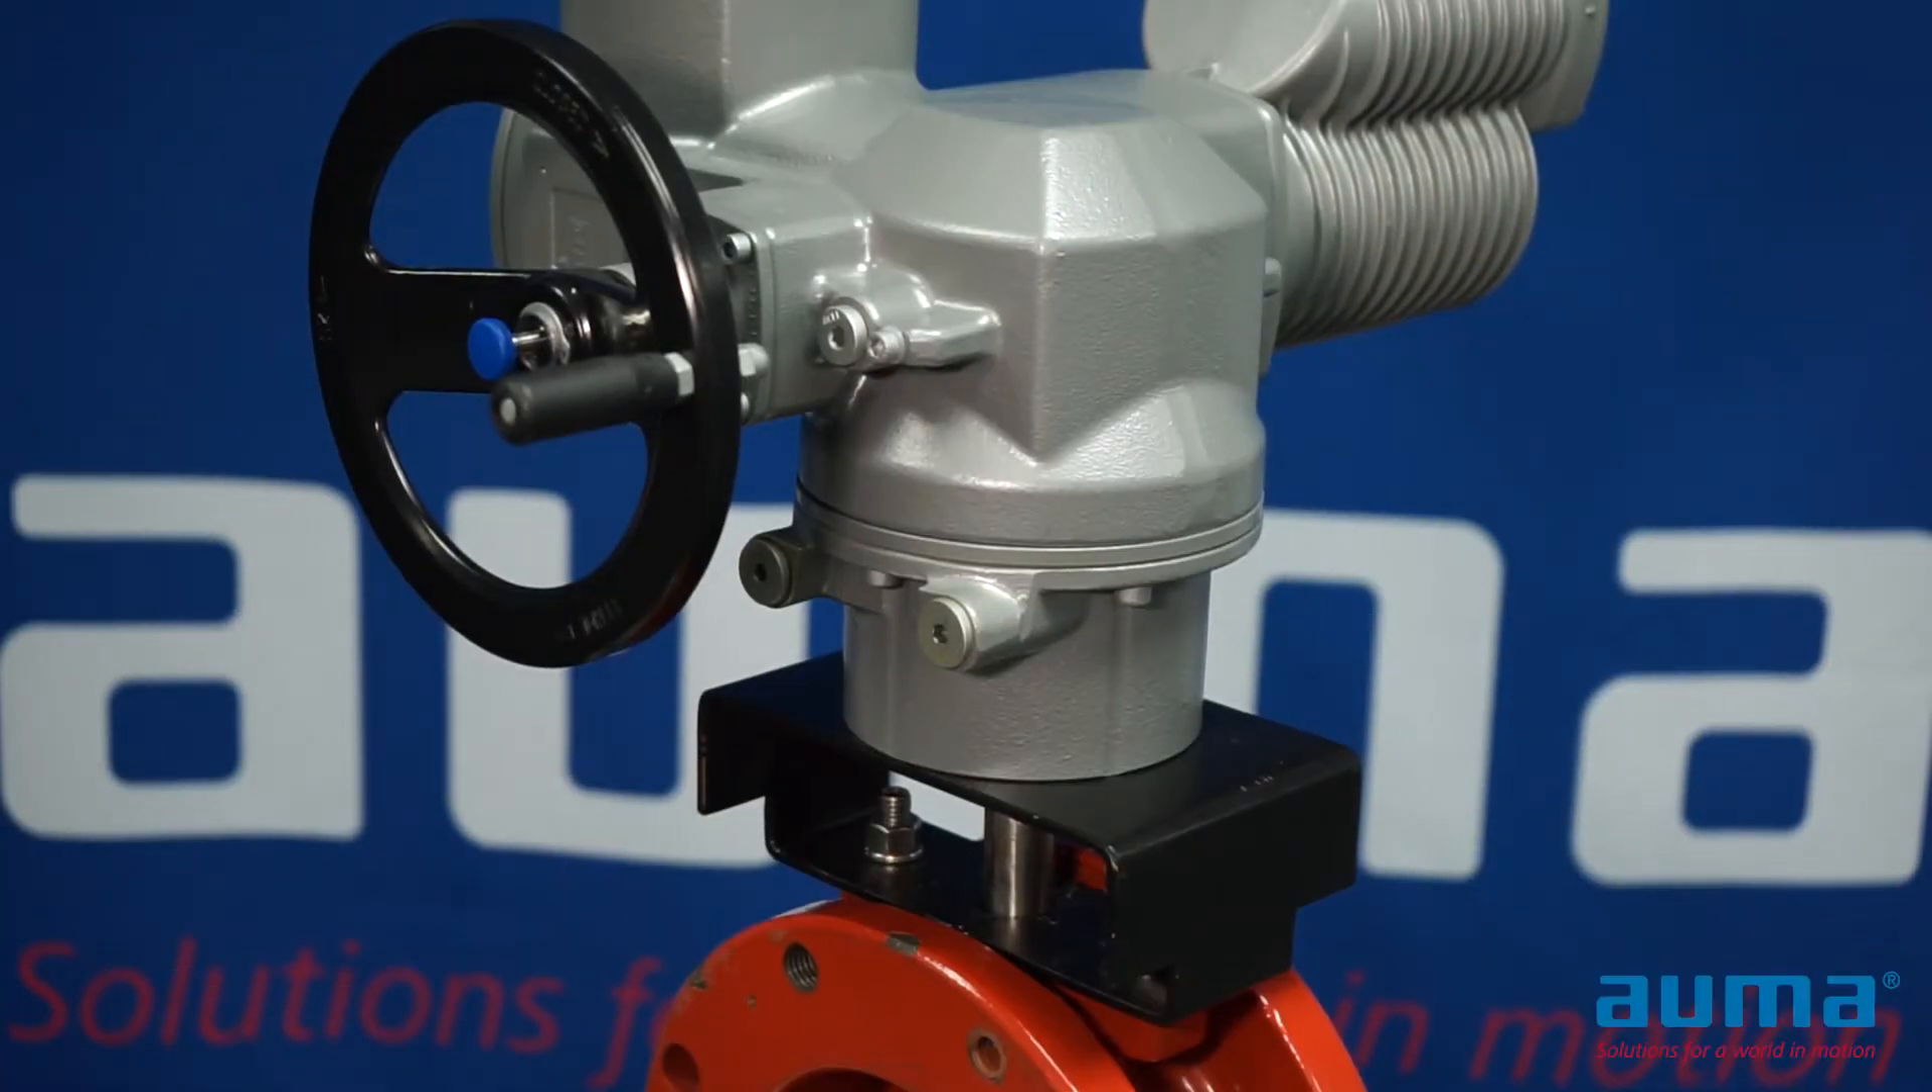The mounting of the actuator is complete.